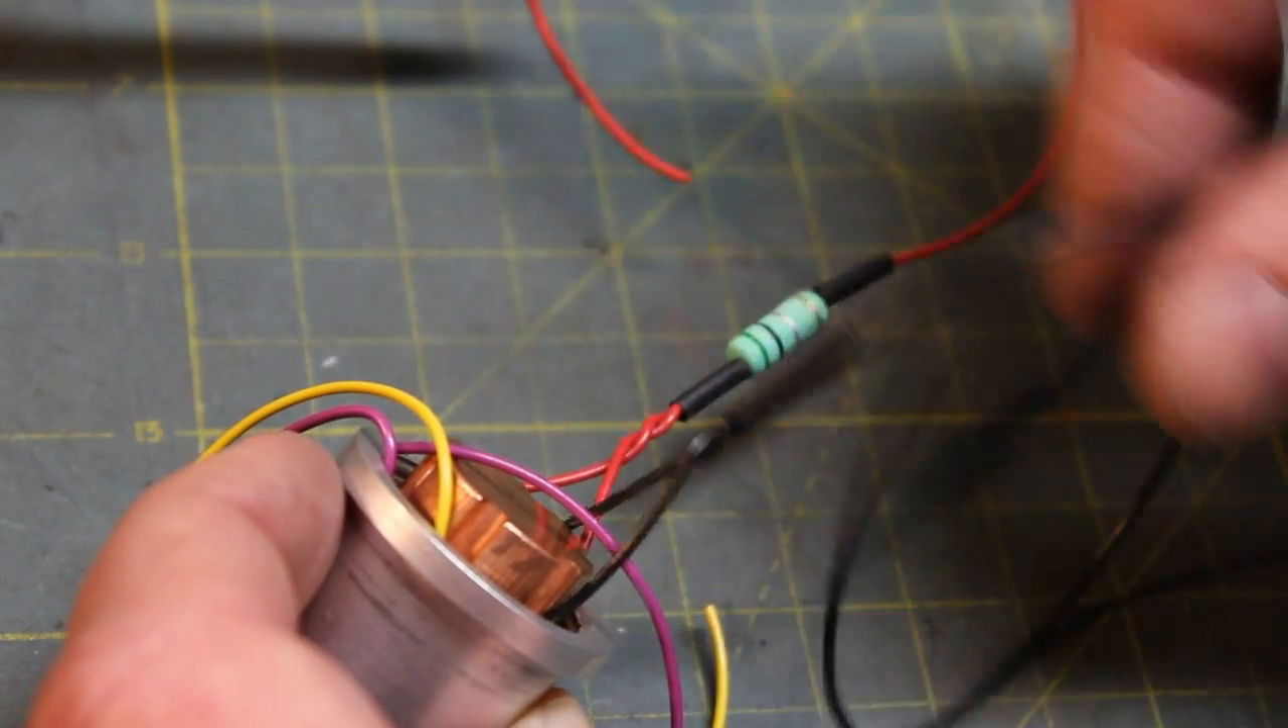As you can see, I've got heat shrink on both sides of the resistor.